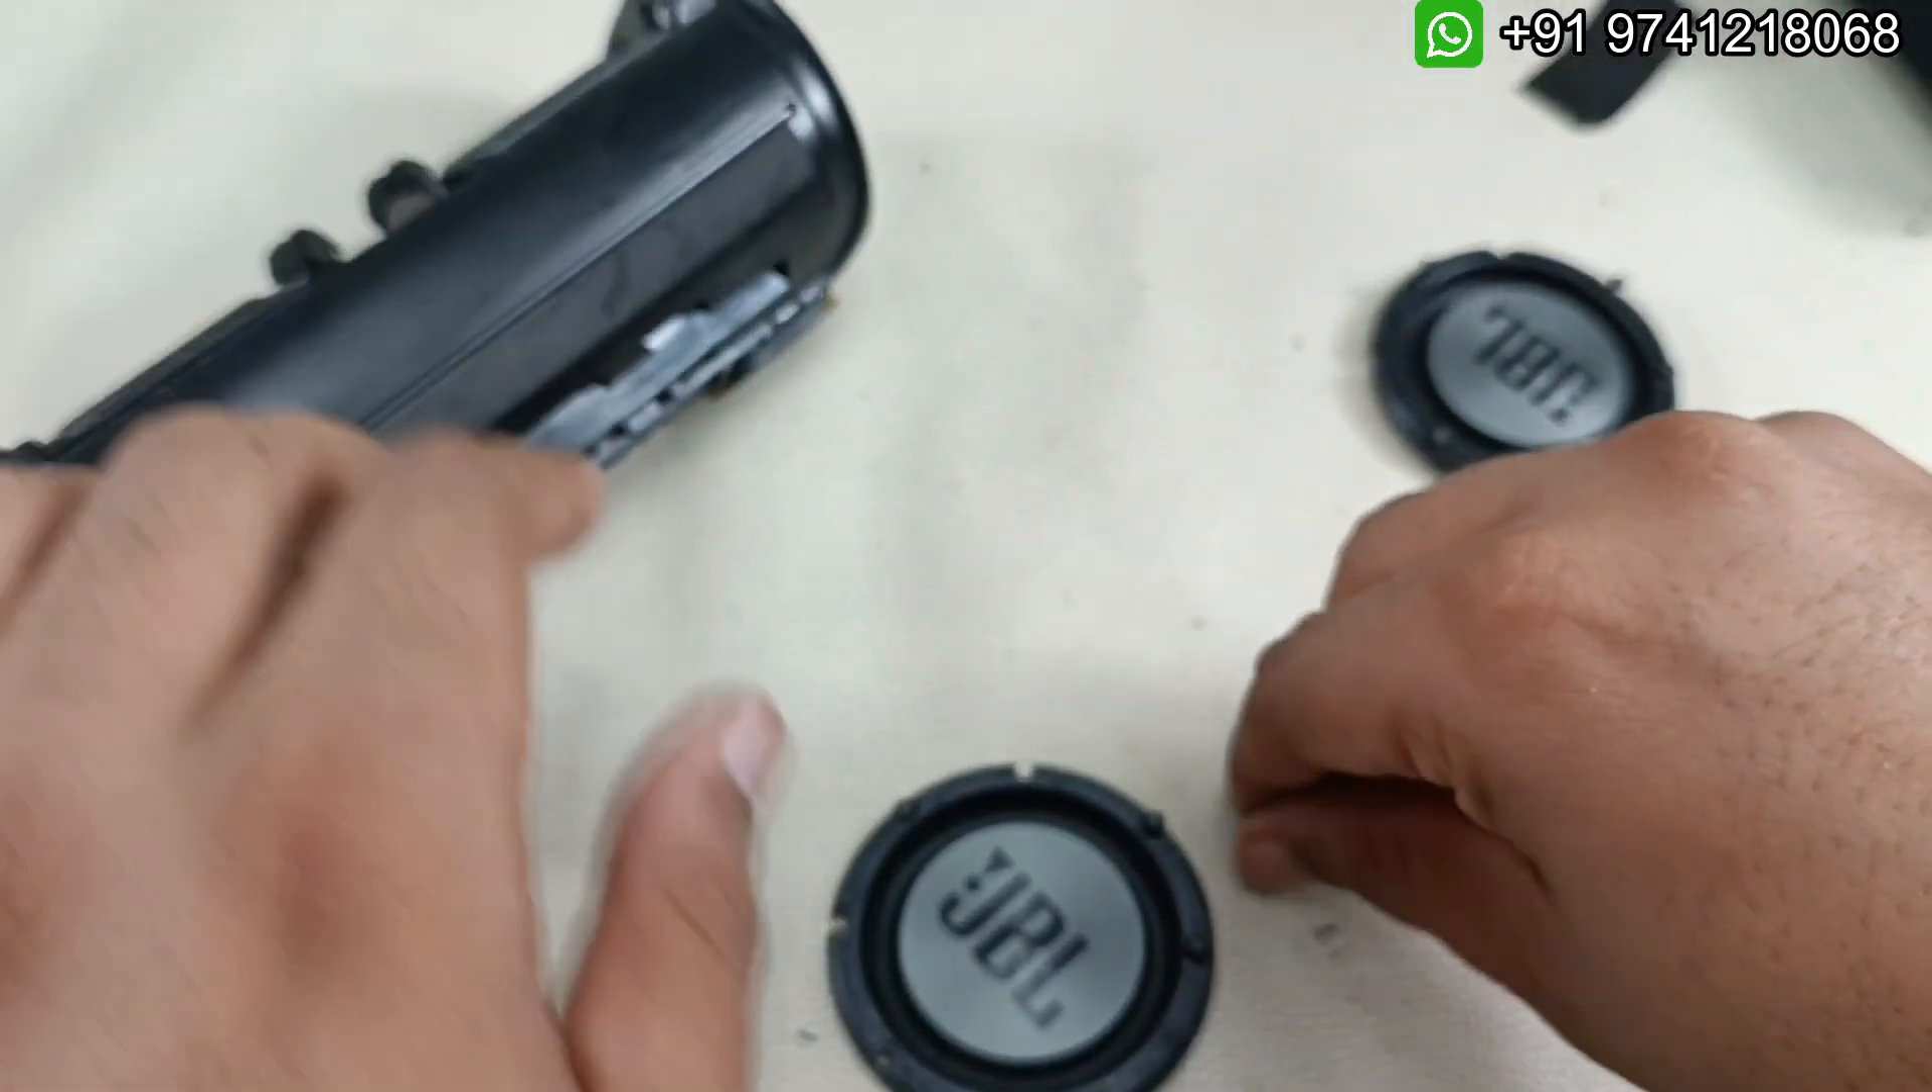Without any damage we have removed the base radiators.